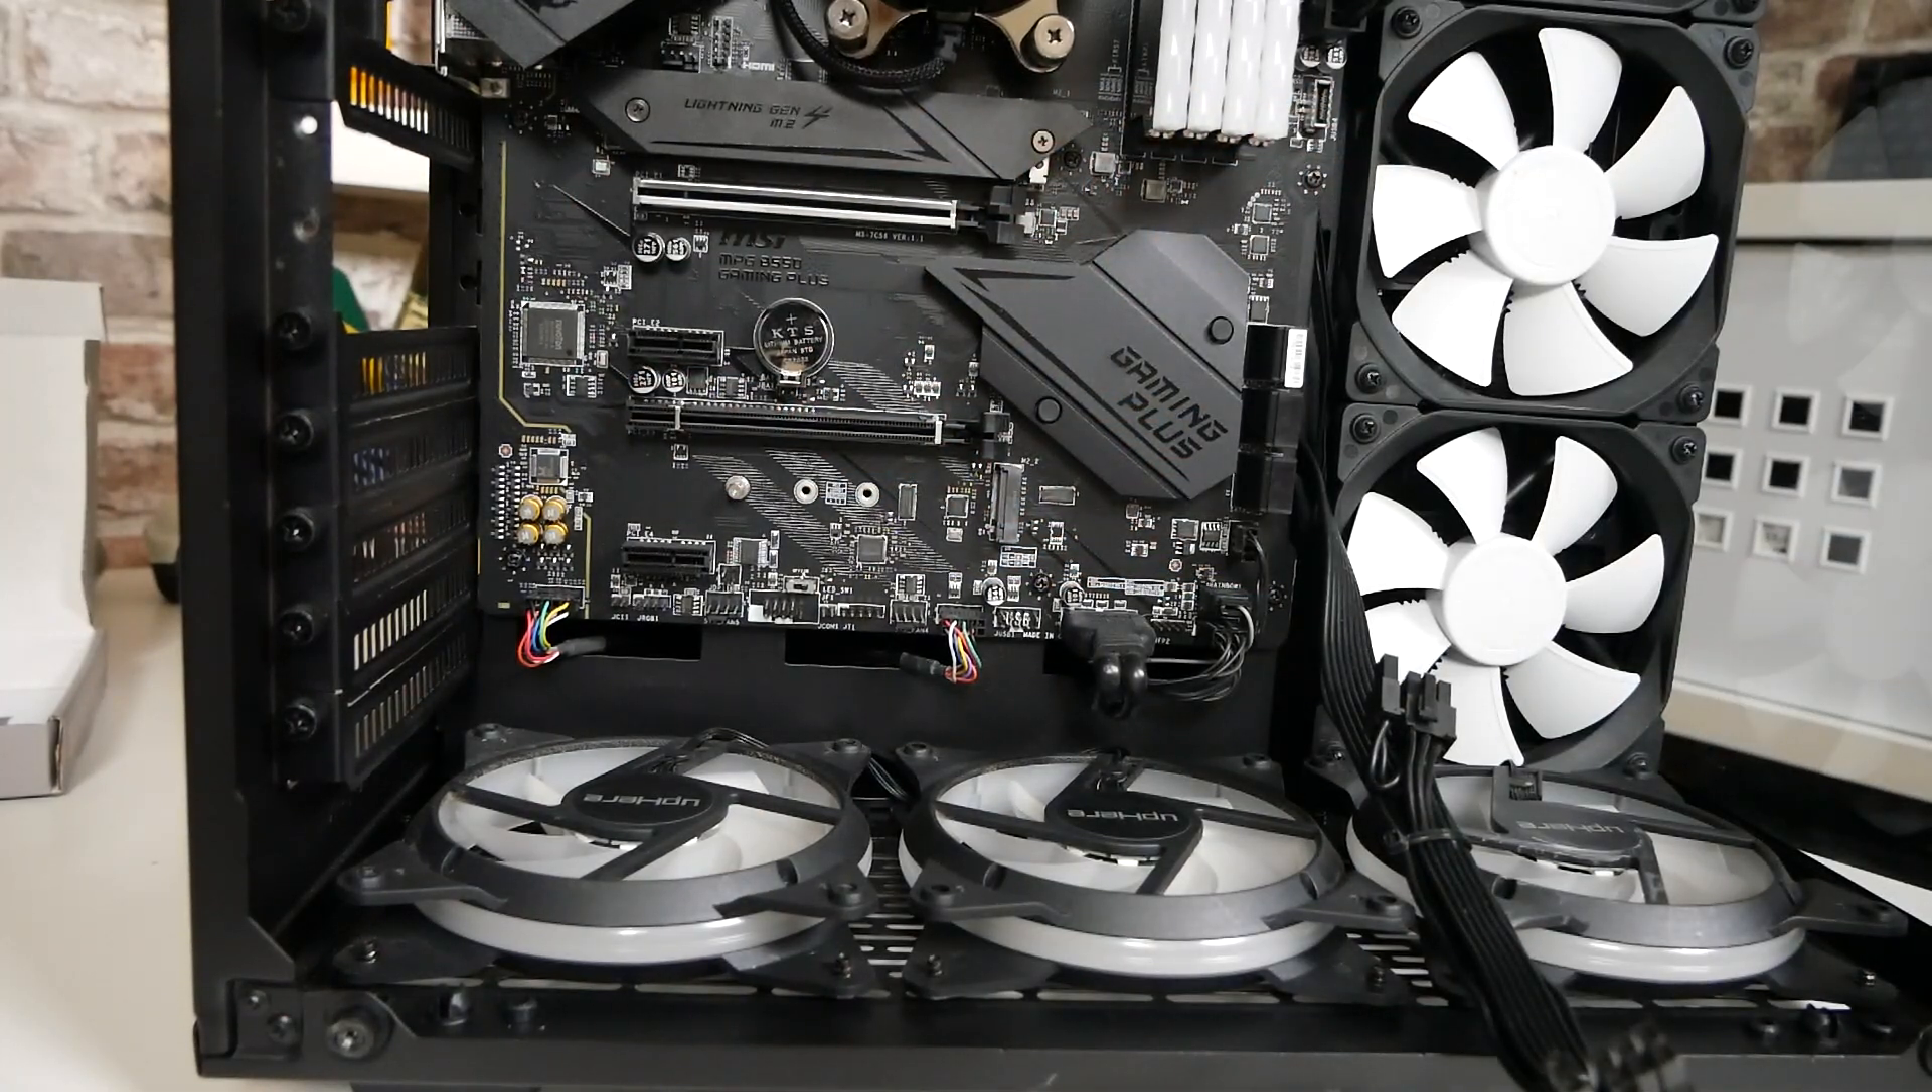Now, as you can see here, I've actually removed the graphics card from the top slot there, just to allow a little bit more light in so we can see what's going on.